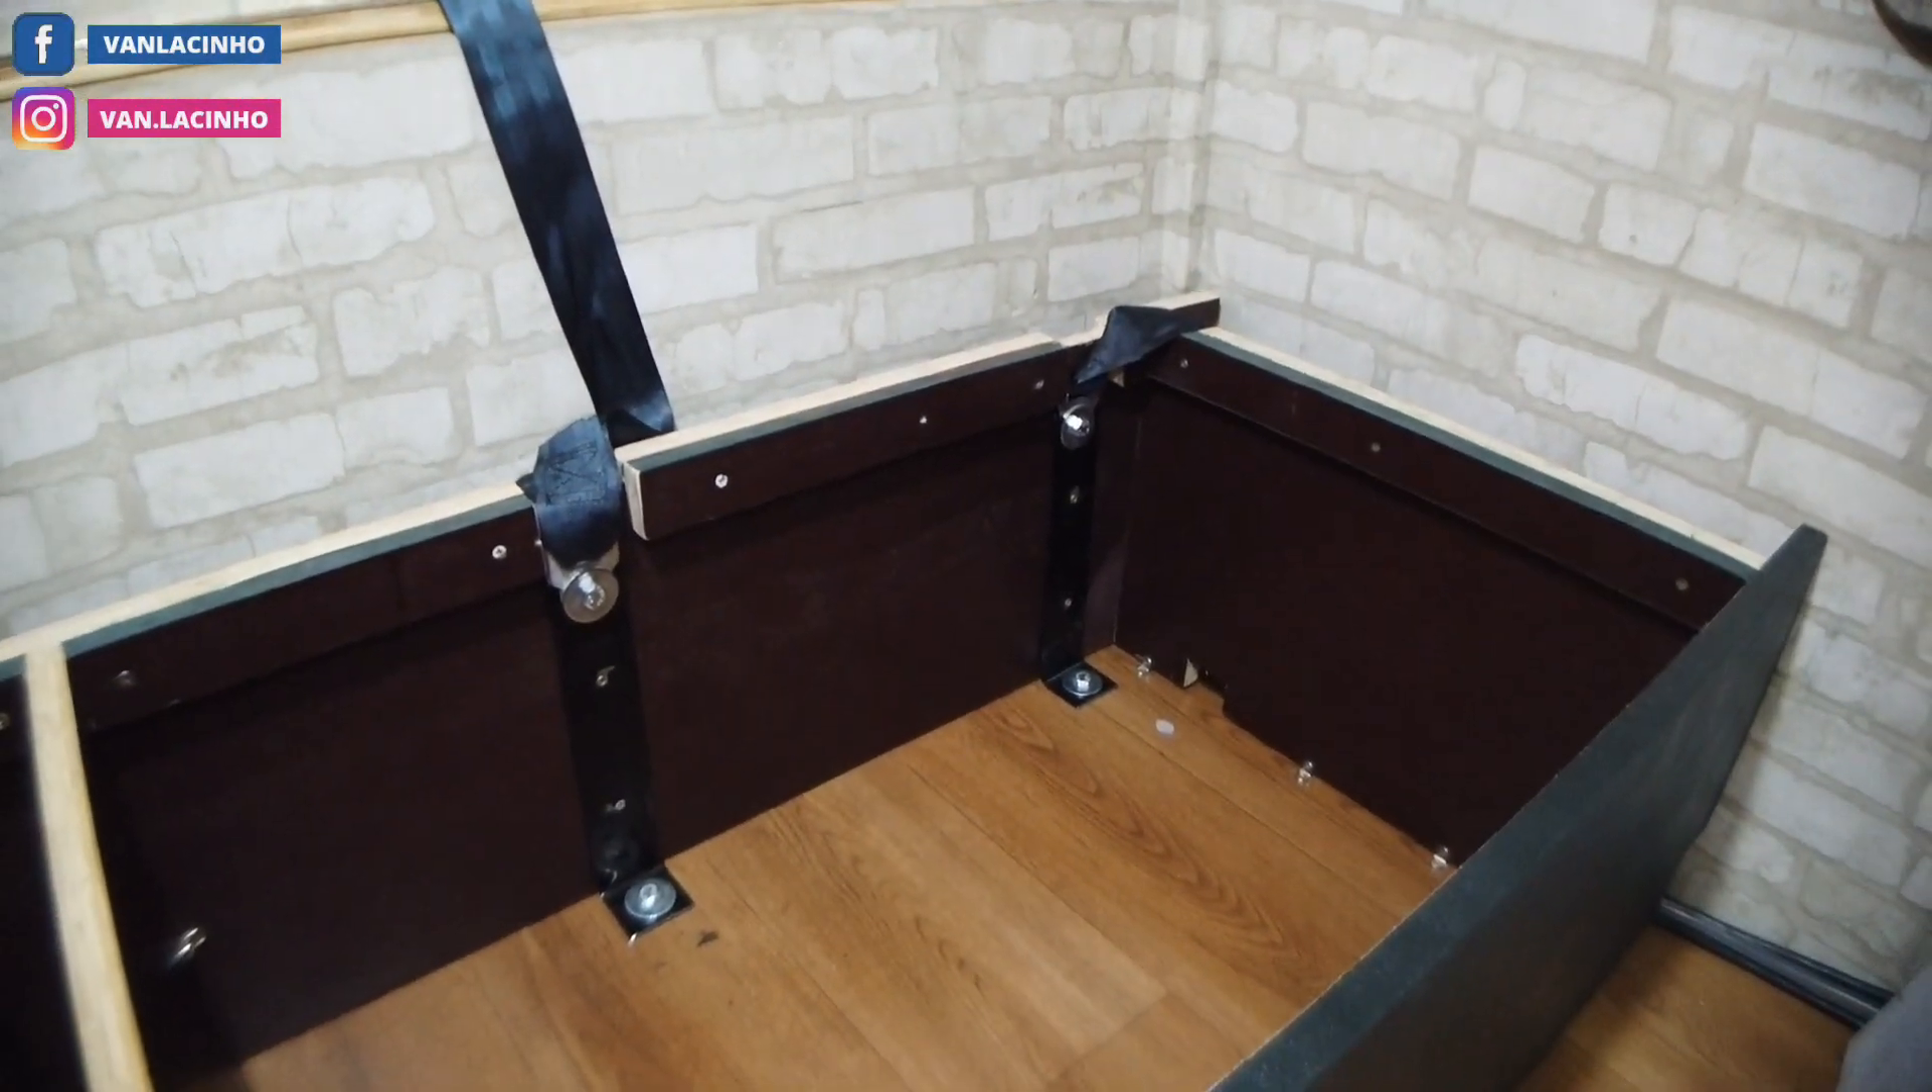Terminamos de colocar os cintos de segurança, vou mostrar aqui bem pertinho.